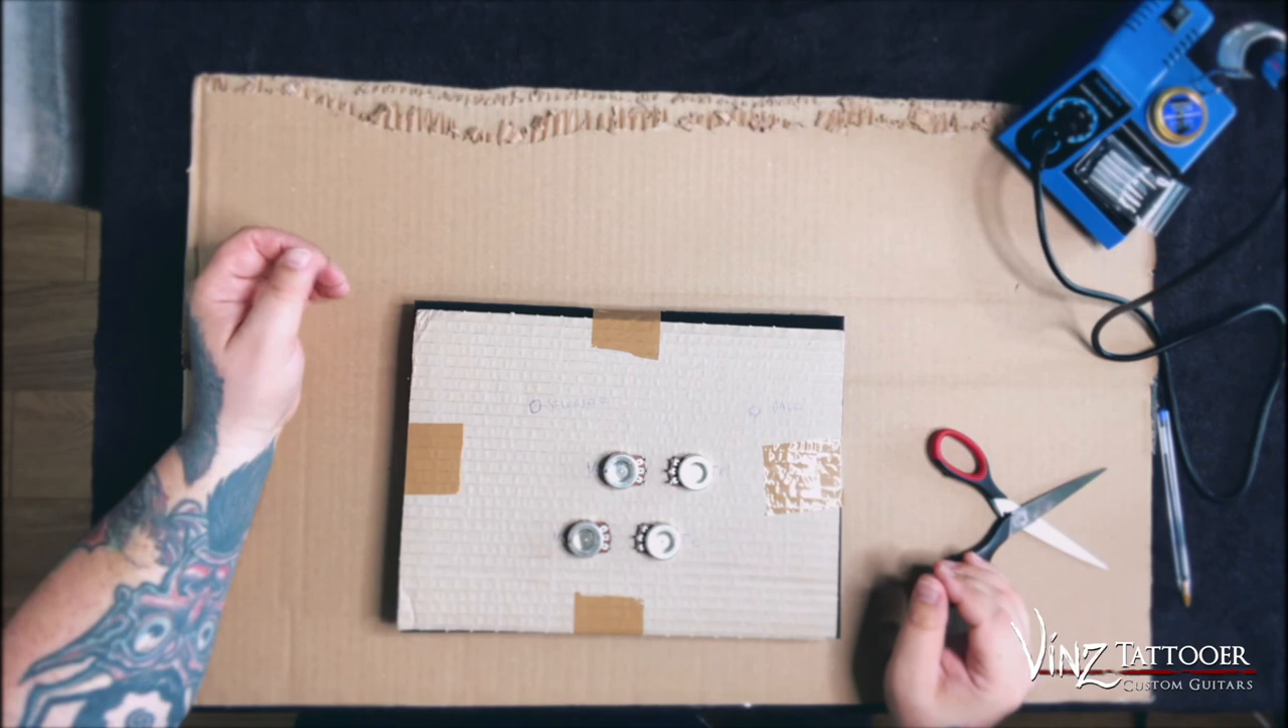Et voilà on se retrouve avec notre potentiomètre installé Comme si c'était dans la cavité de la guitare.